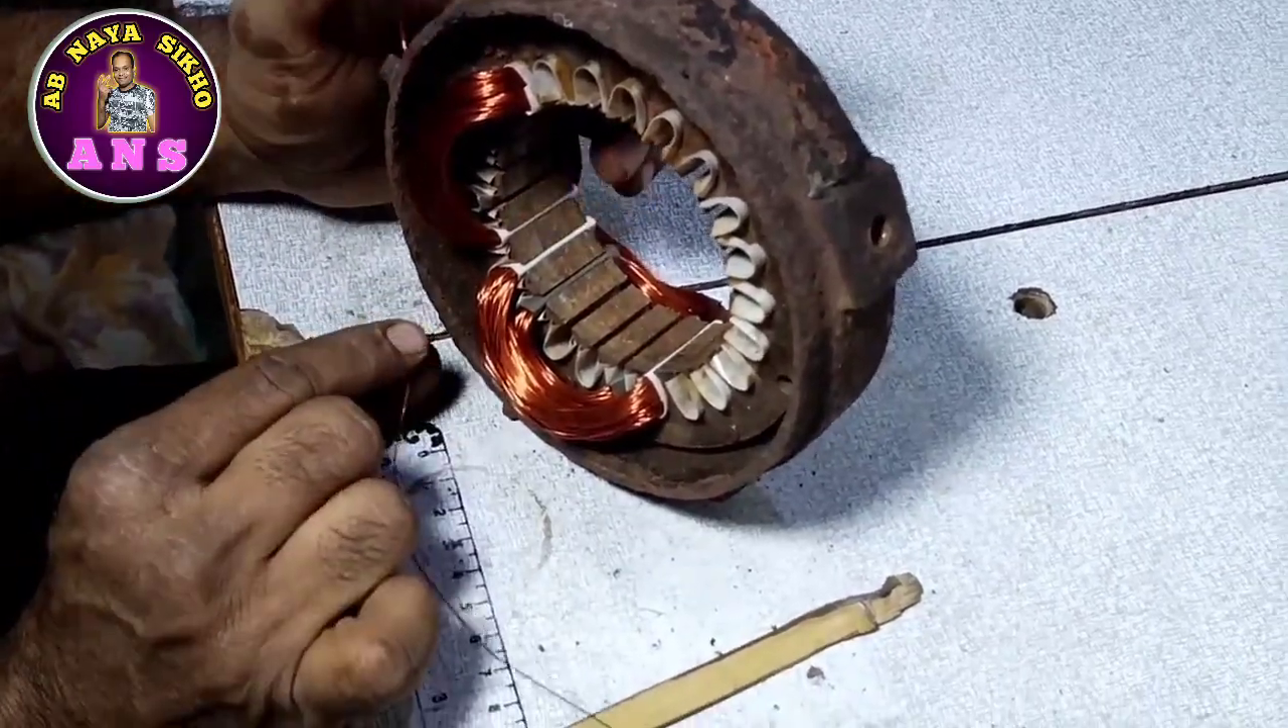यह हमने दूसरा भी जो कोईल है उसको डाल दिया है।